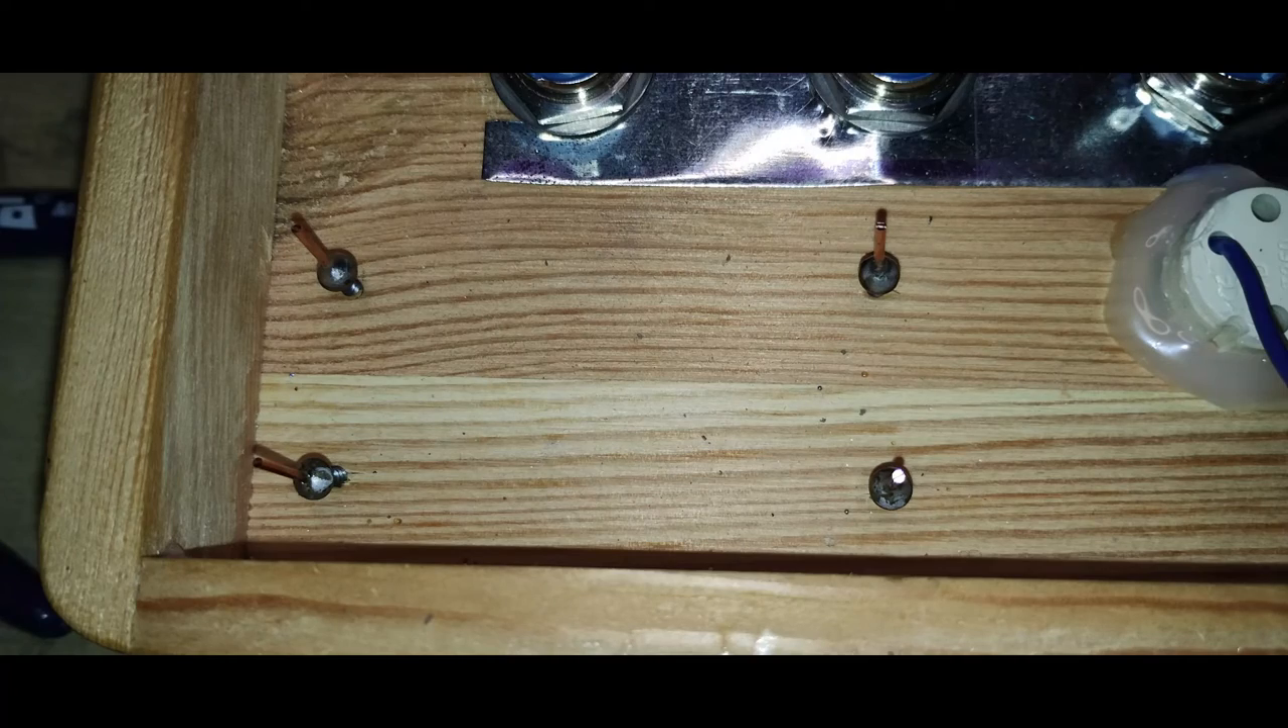On the head of the screws, a piece of copper wire is soldered to insert and hold the boards.